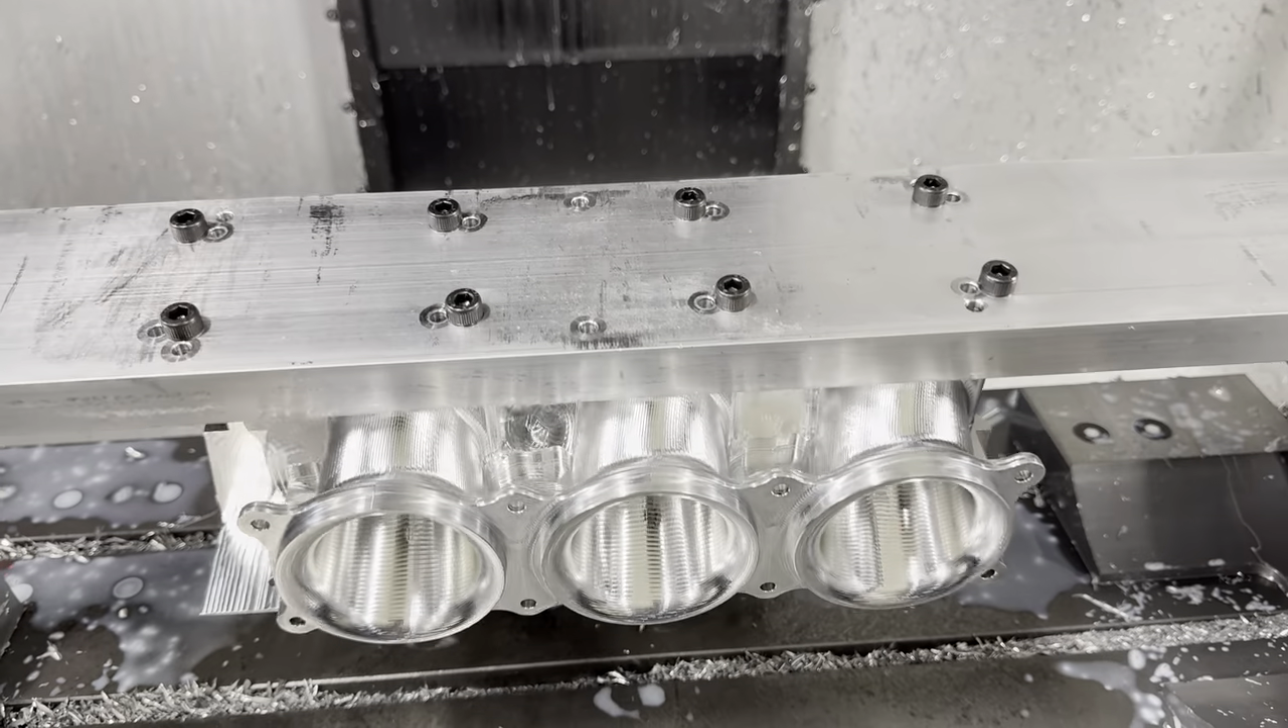All right guys so I got this last part bolted up on the fixture.